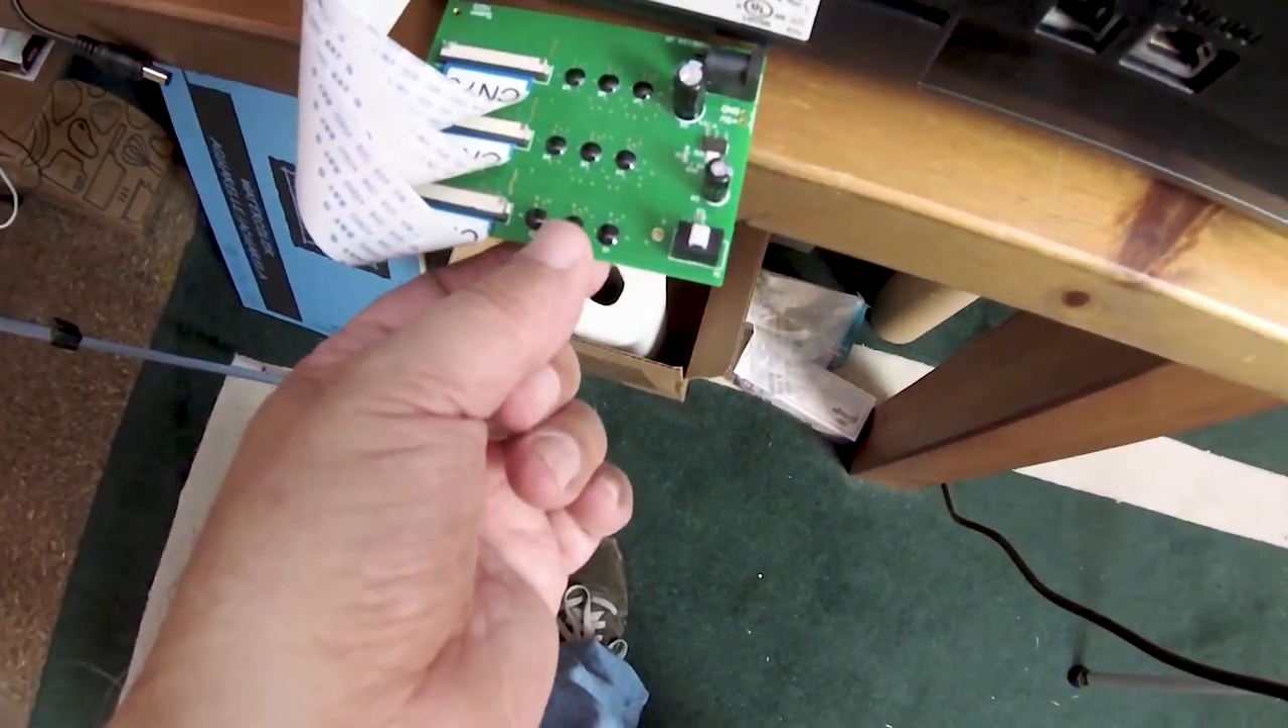Notice I have not plugged in this decoder board to power yet.